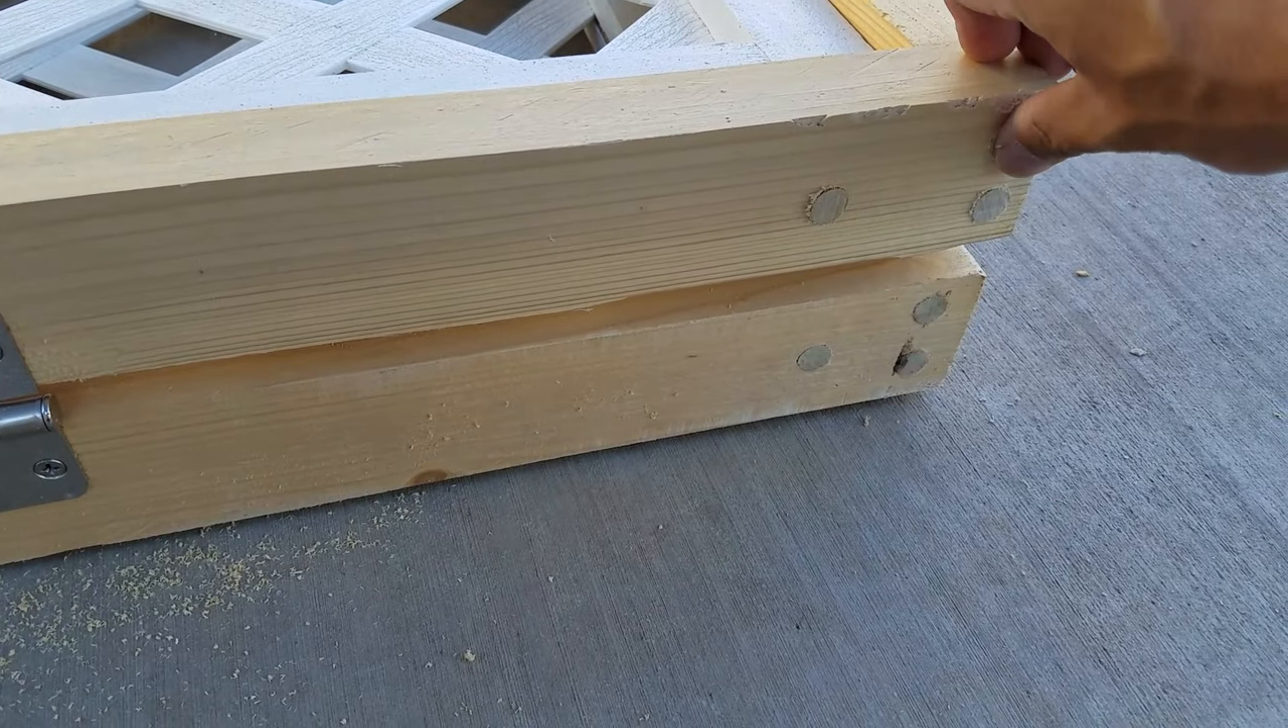So okay so i got the holes all plugged up with the dowel.